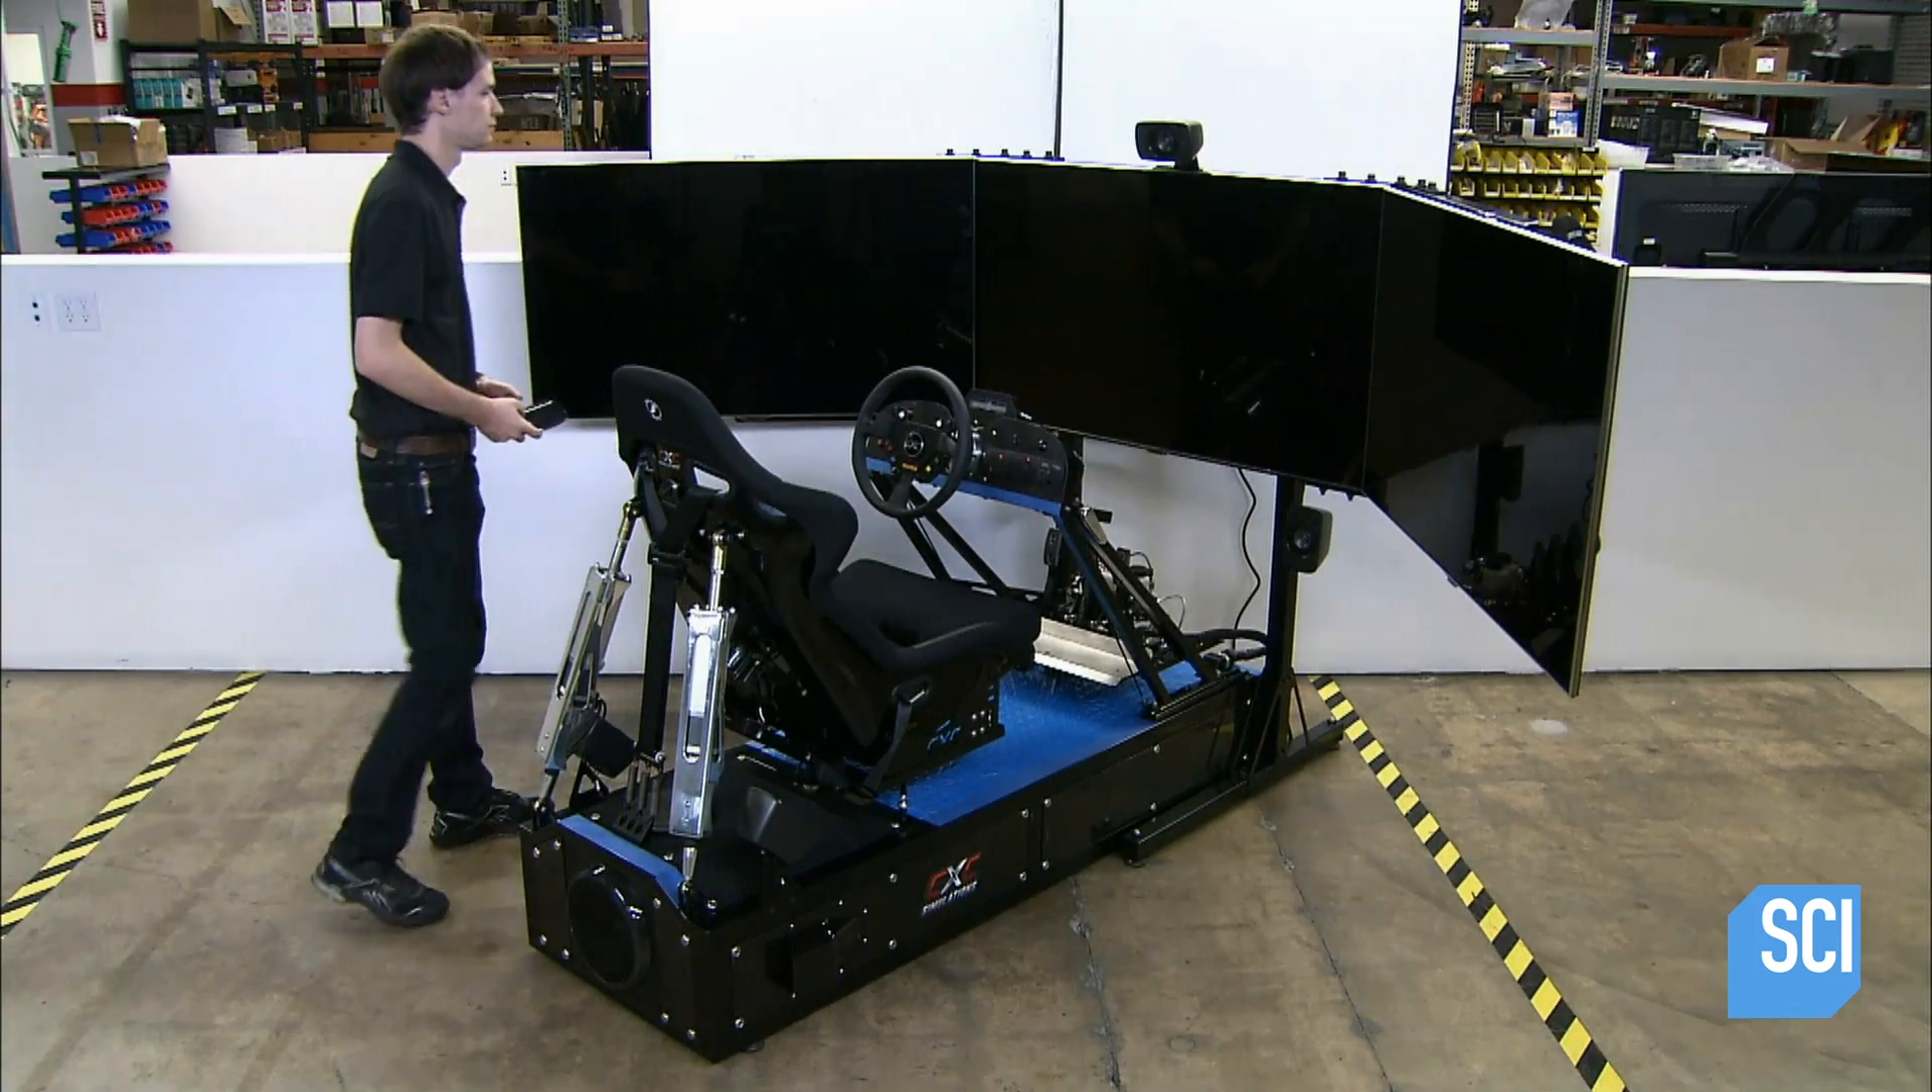Finally, the steering wheel is mounted to the dash. It snaps in and out, allowing the driver to easily switch between steering wheel models.